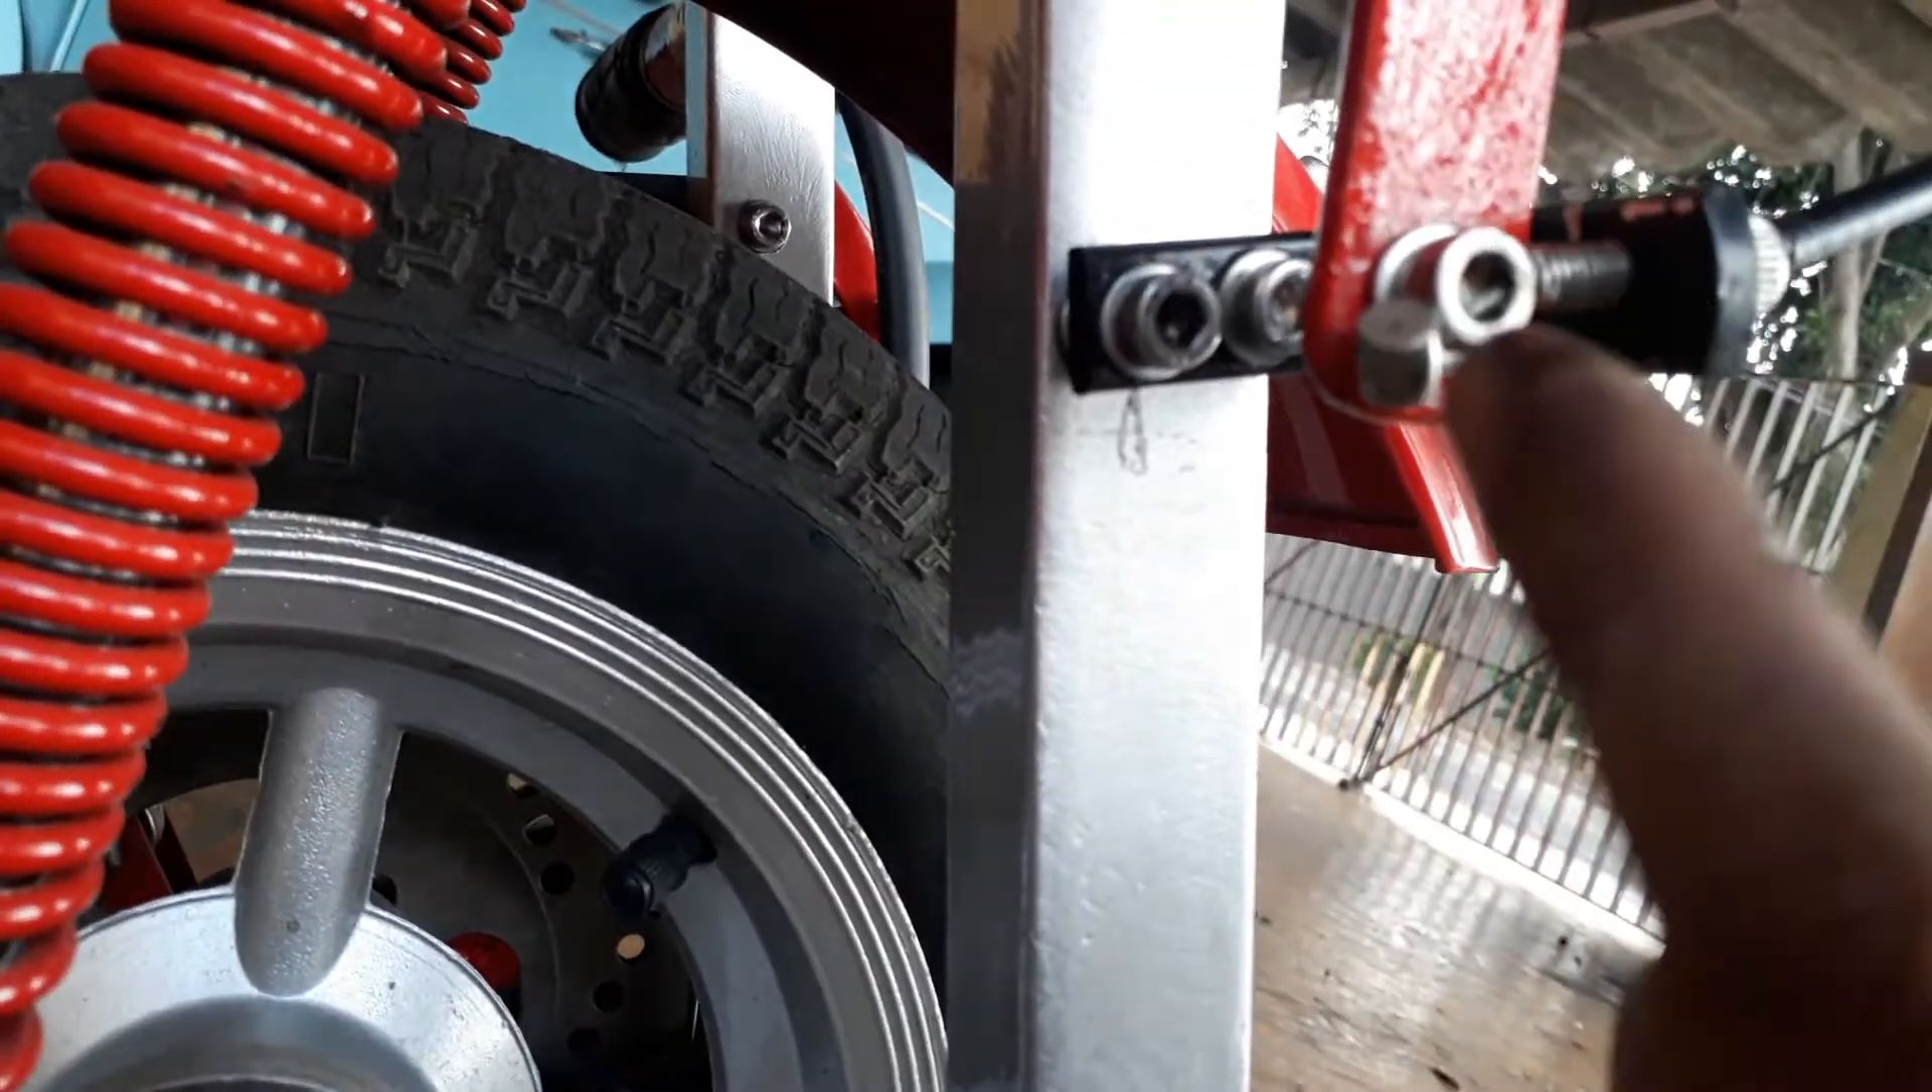O puxador do cabo pronto, olha lá como ficou, os dois parafusos lá prendendo, né?